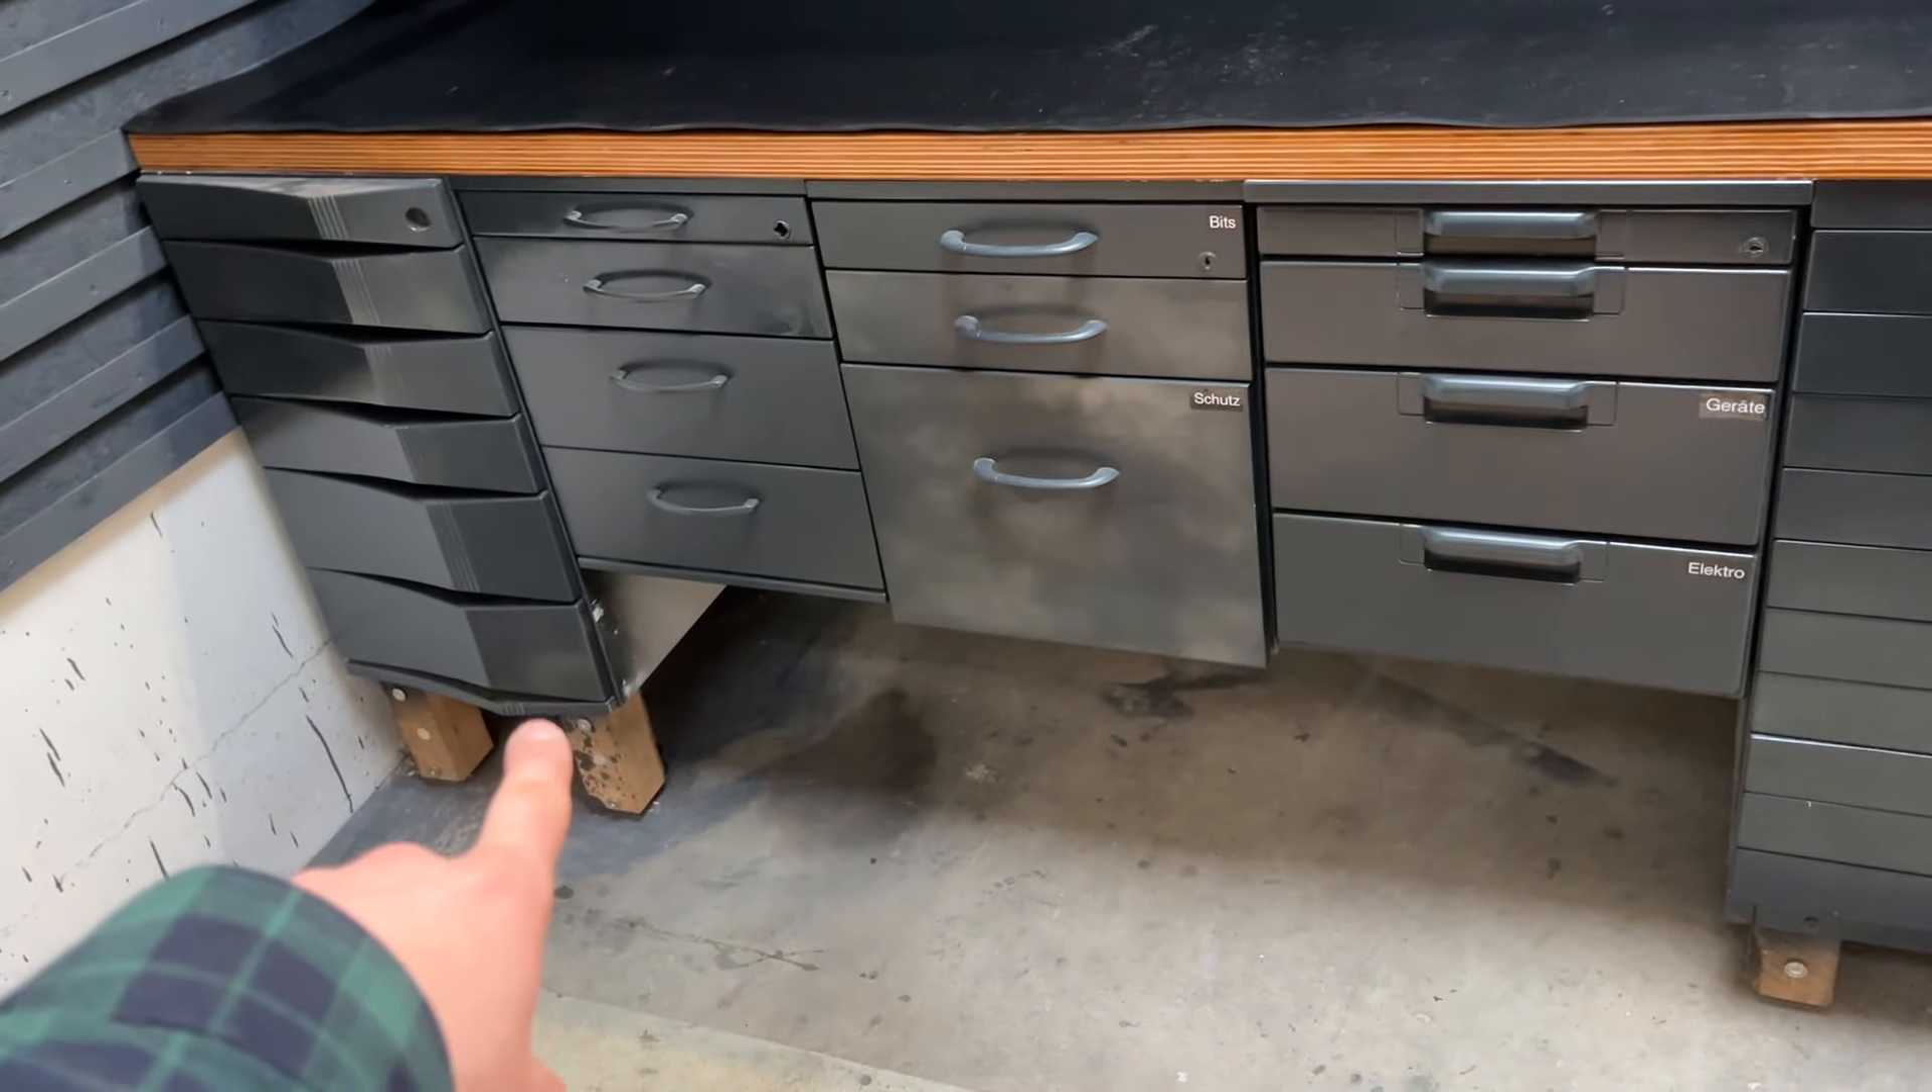Ich habe jetzt alle Schränke an die Werkbank gemacht.